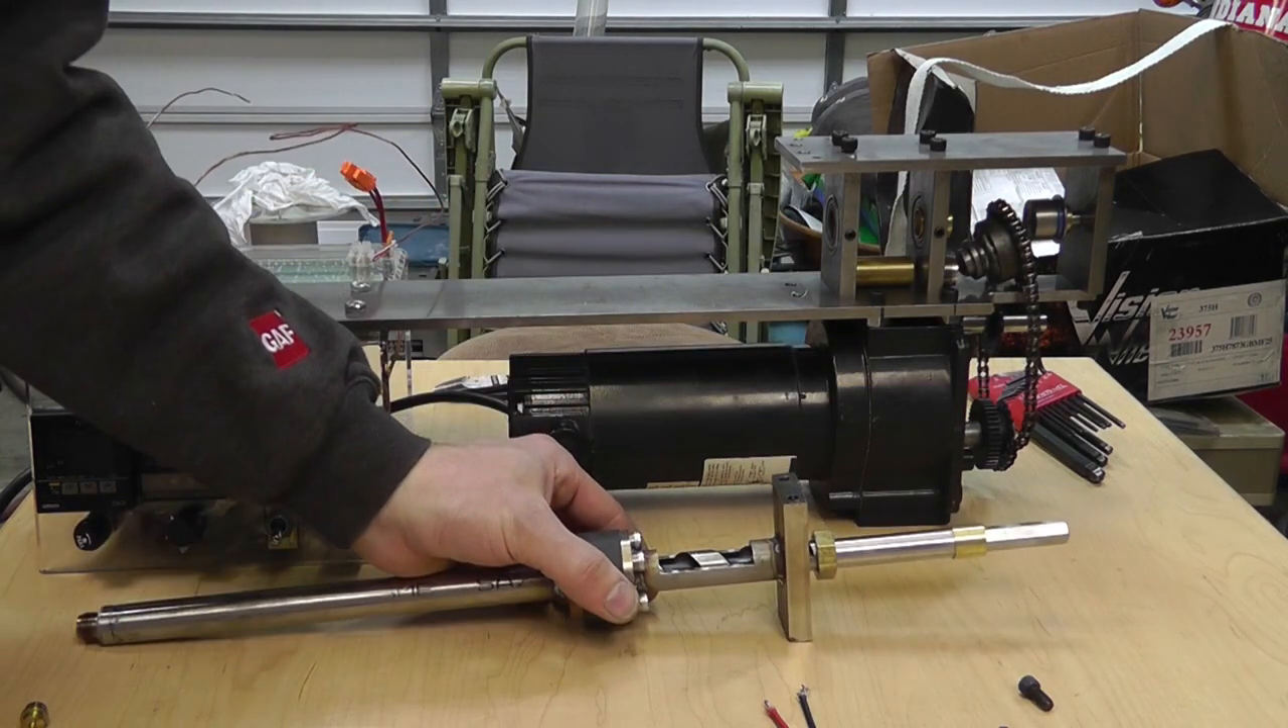All right now the entire auger bit and everything came right off.